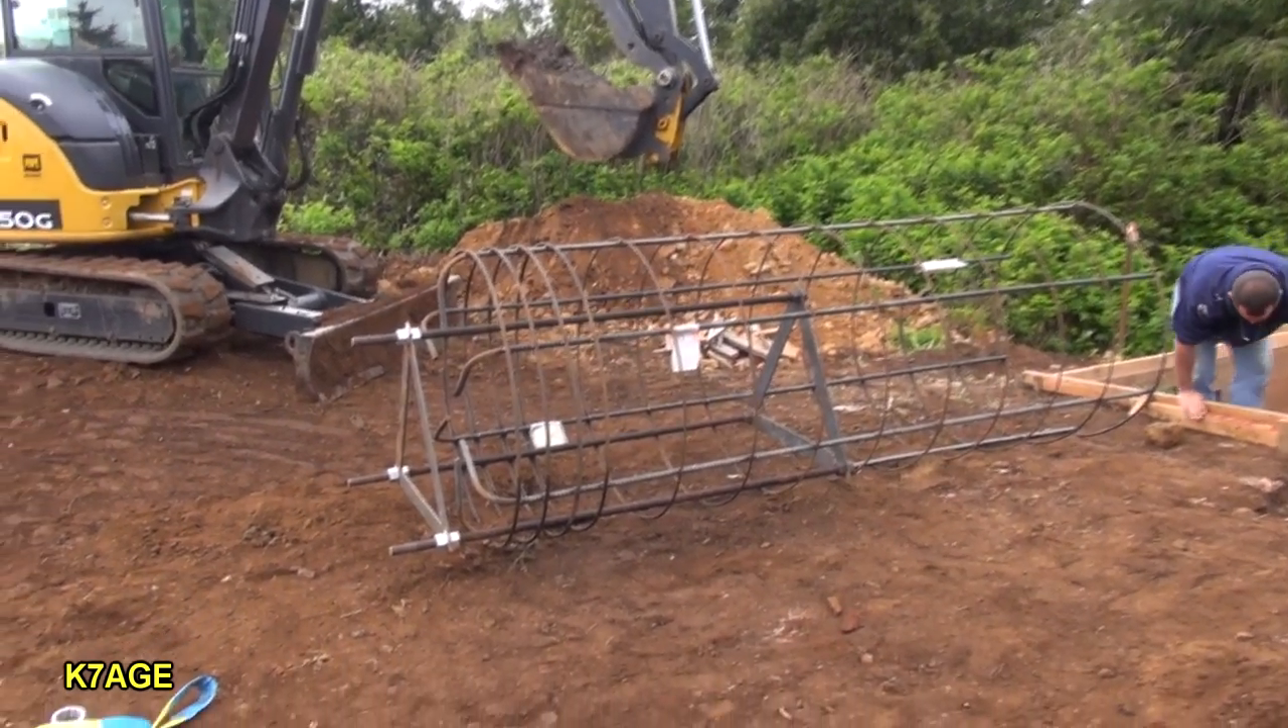It's Wednesday, we have the cage here assembled.